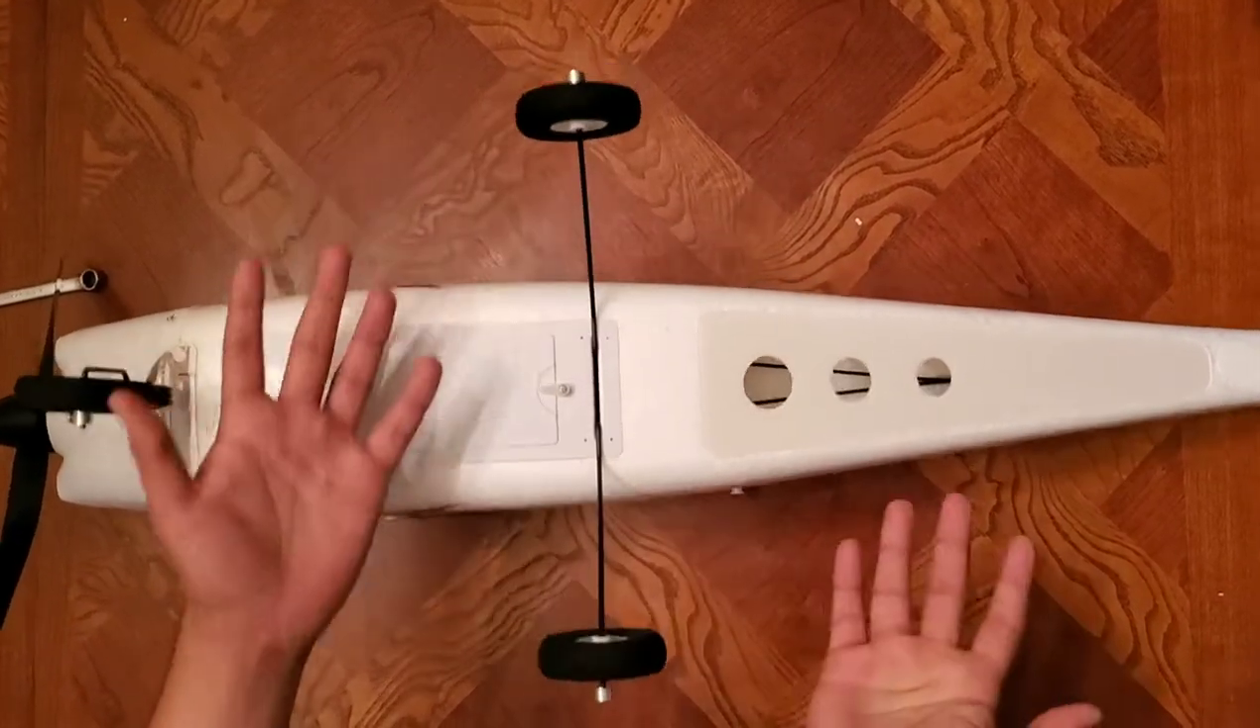So the landing gear installation is completed and here's how it looks.